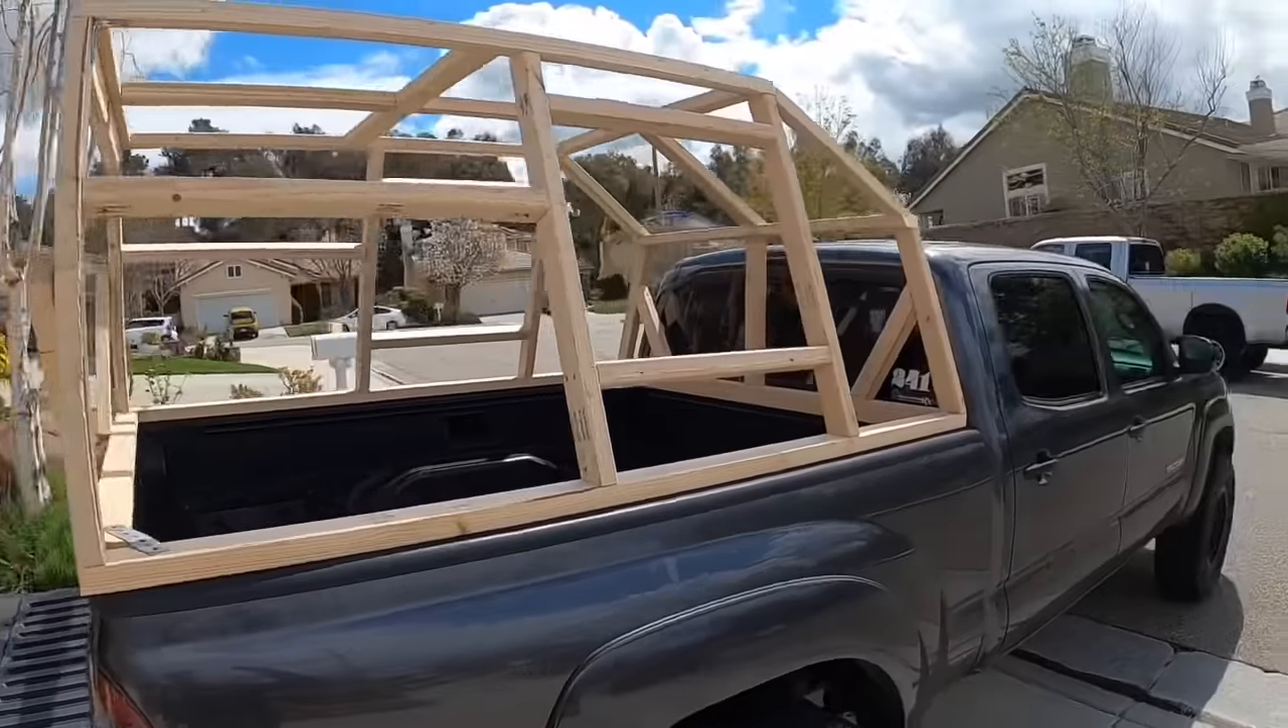First, I started with the framing, obviously, so I have my side pieces.